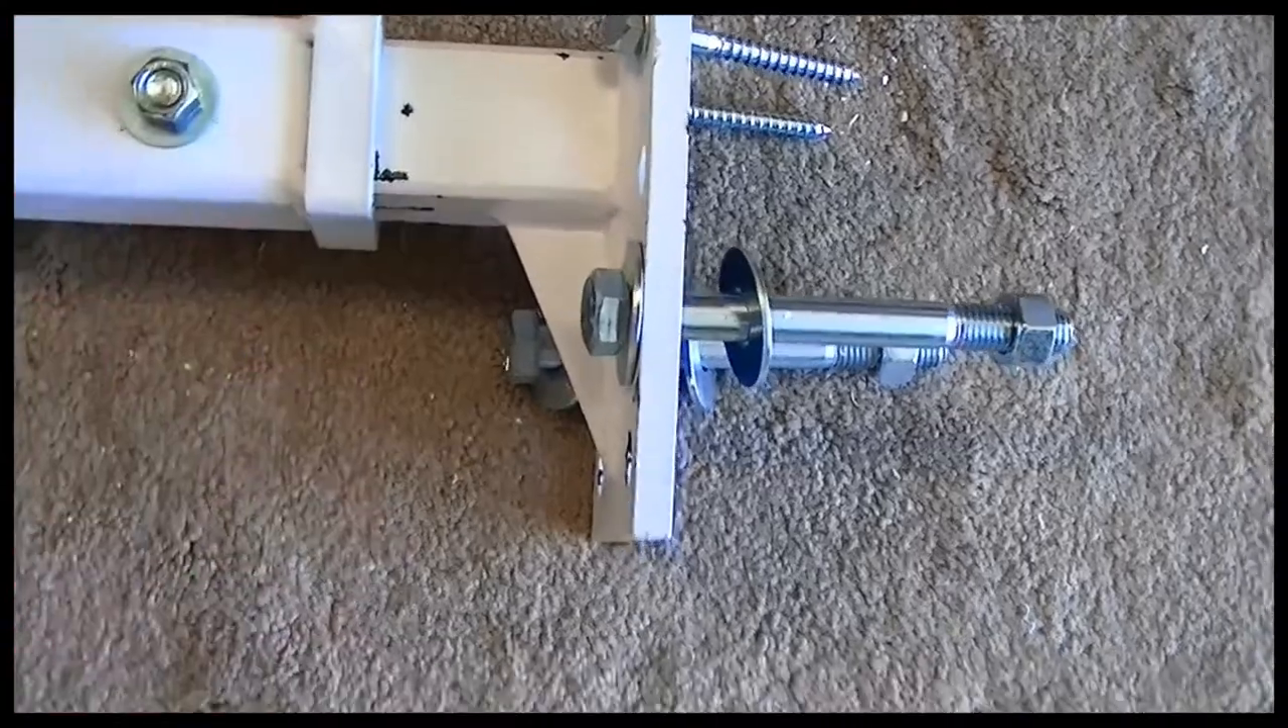So this is an assembled mock up. And I just put the bolts in.